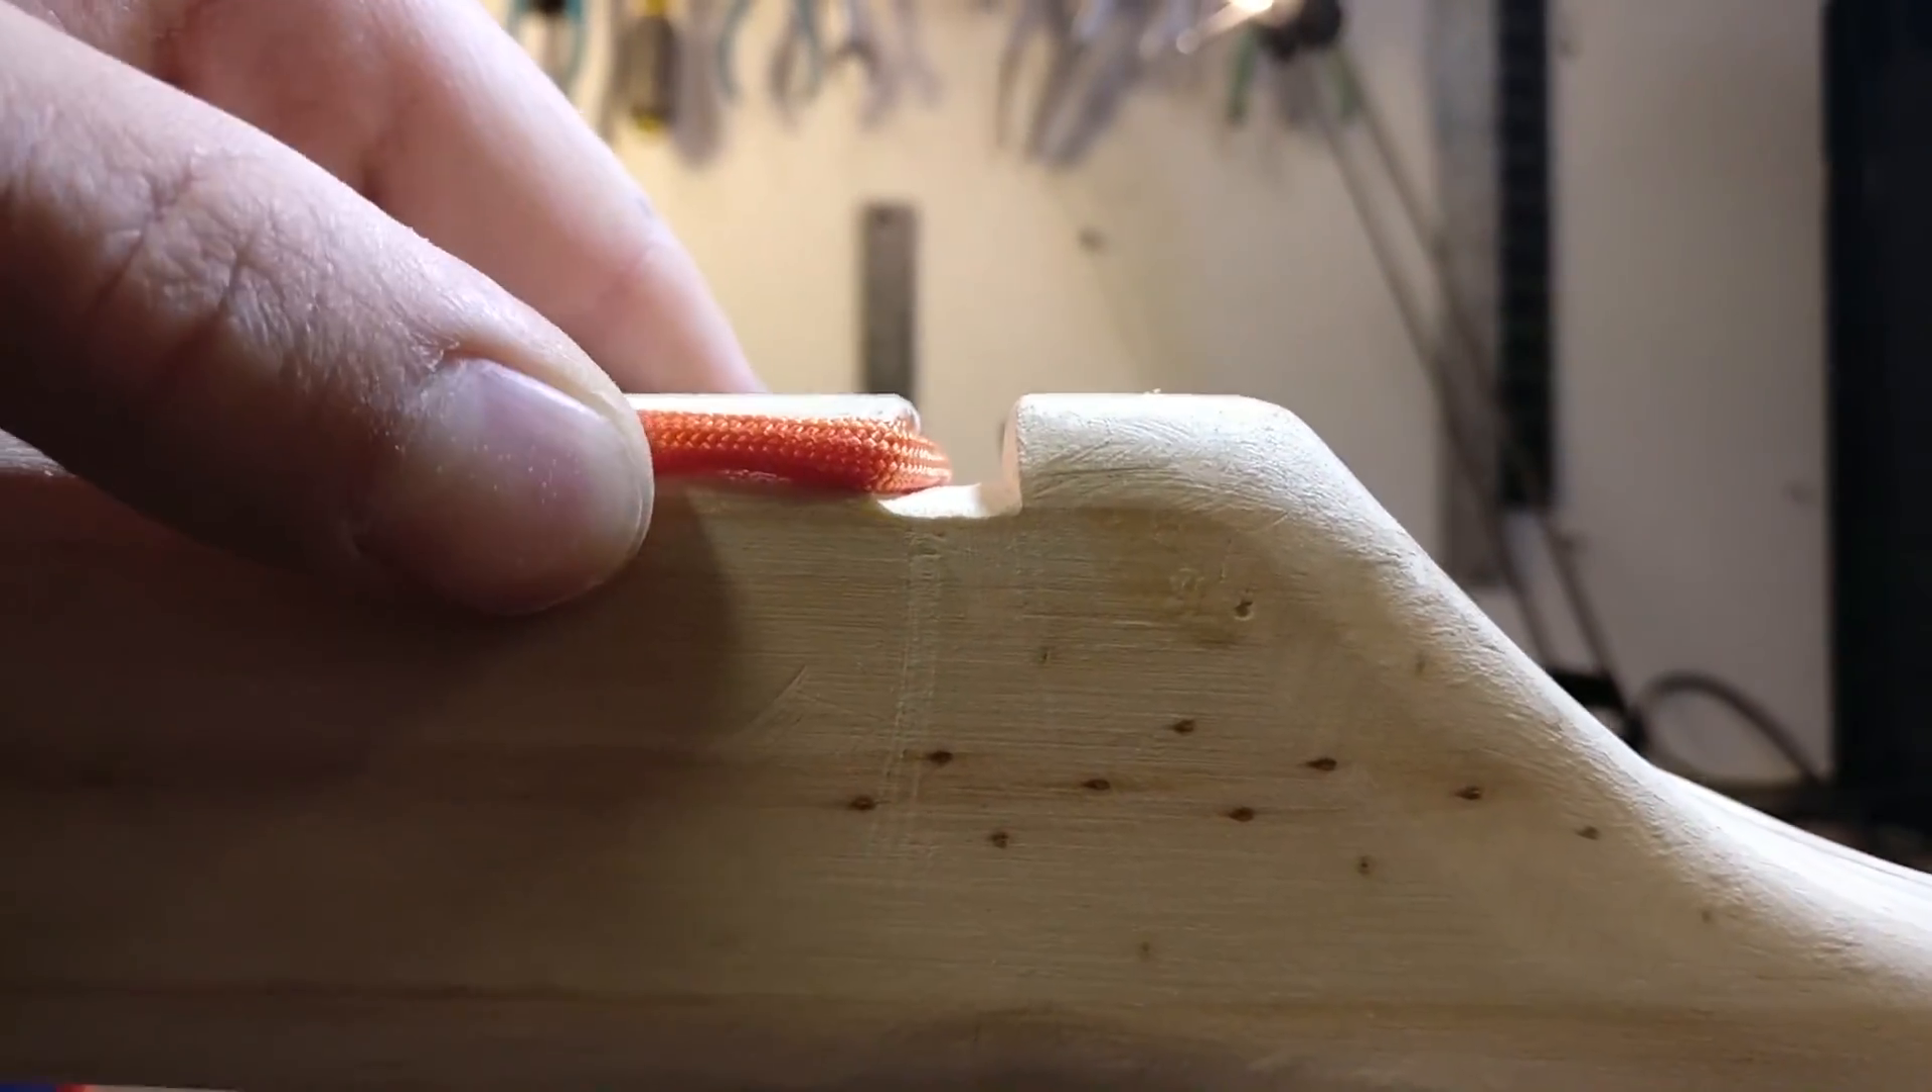I will show you again just so you make sure you understand that you see when this string is being pulled, it's fitting underneath that notch and it could even be a little bit more too.